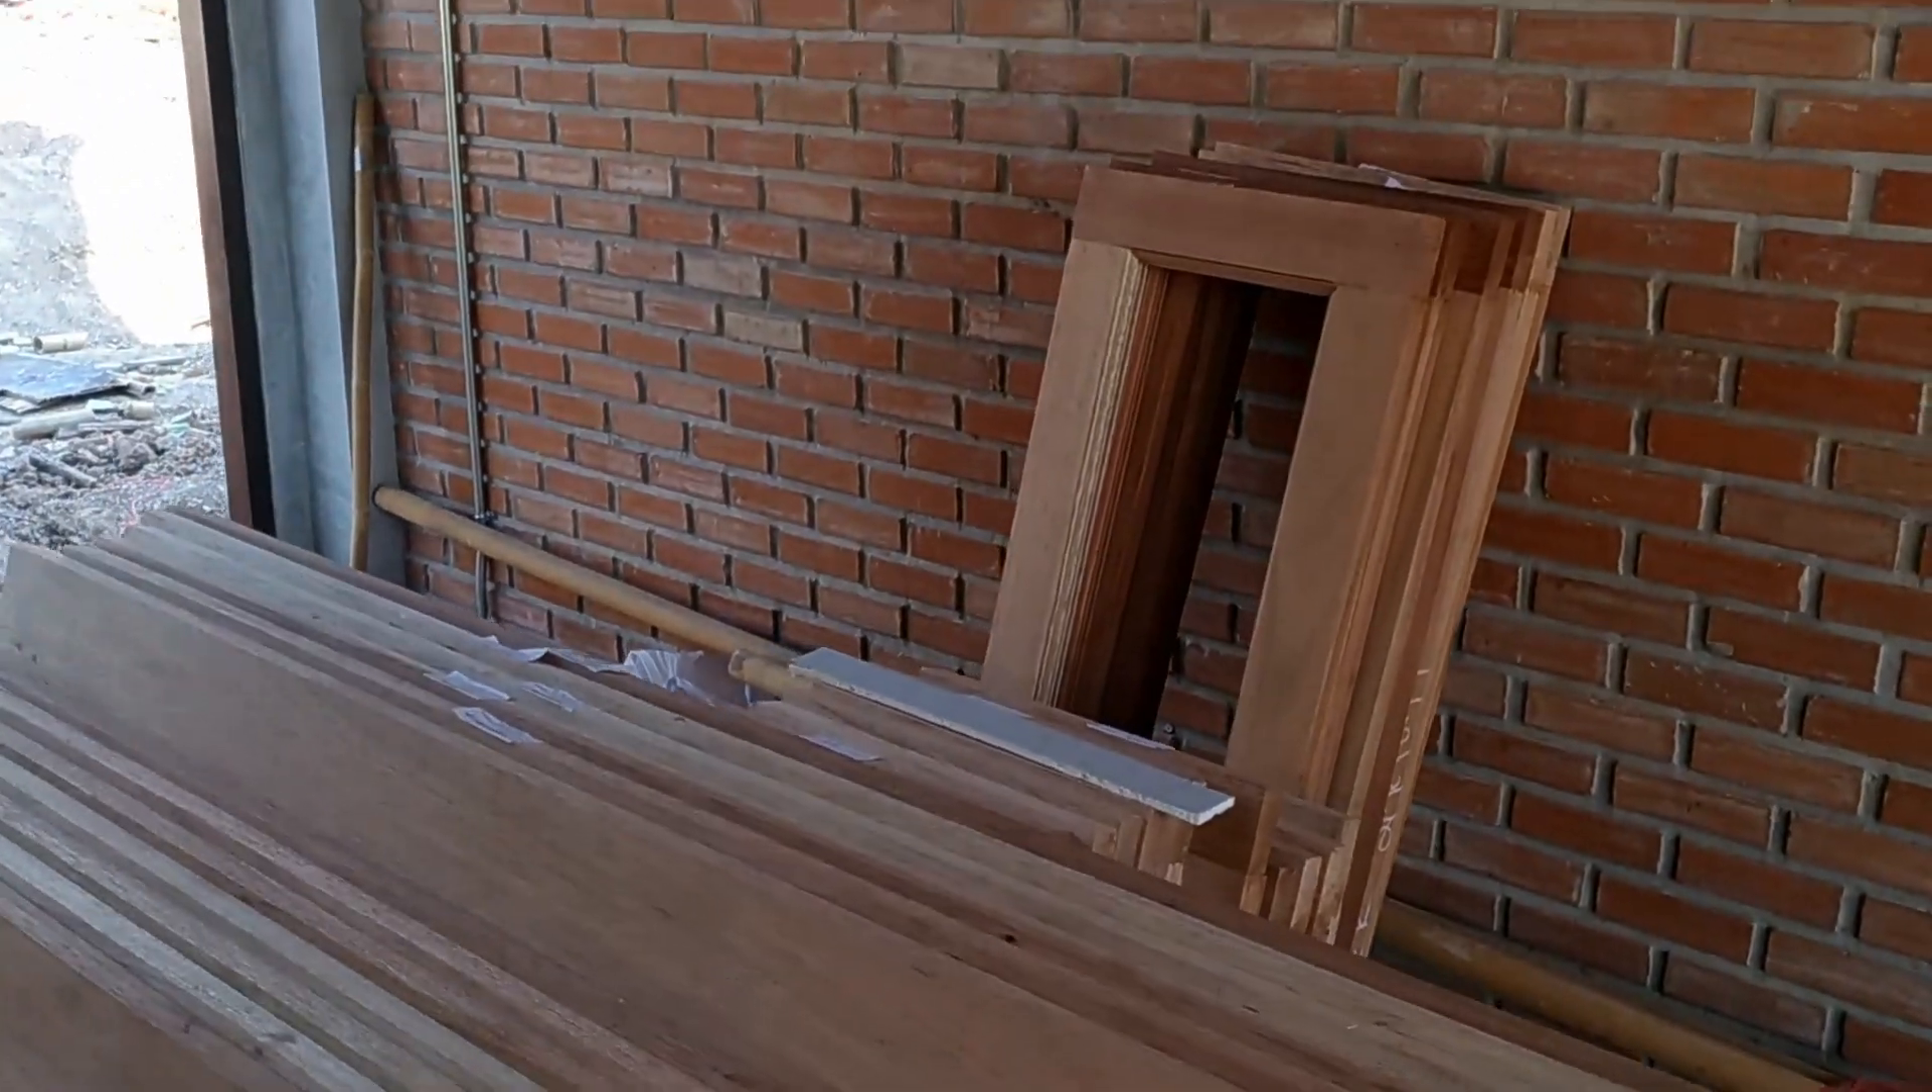Still a lot of doors to go on and a bunch of windows.